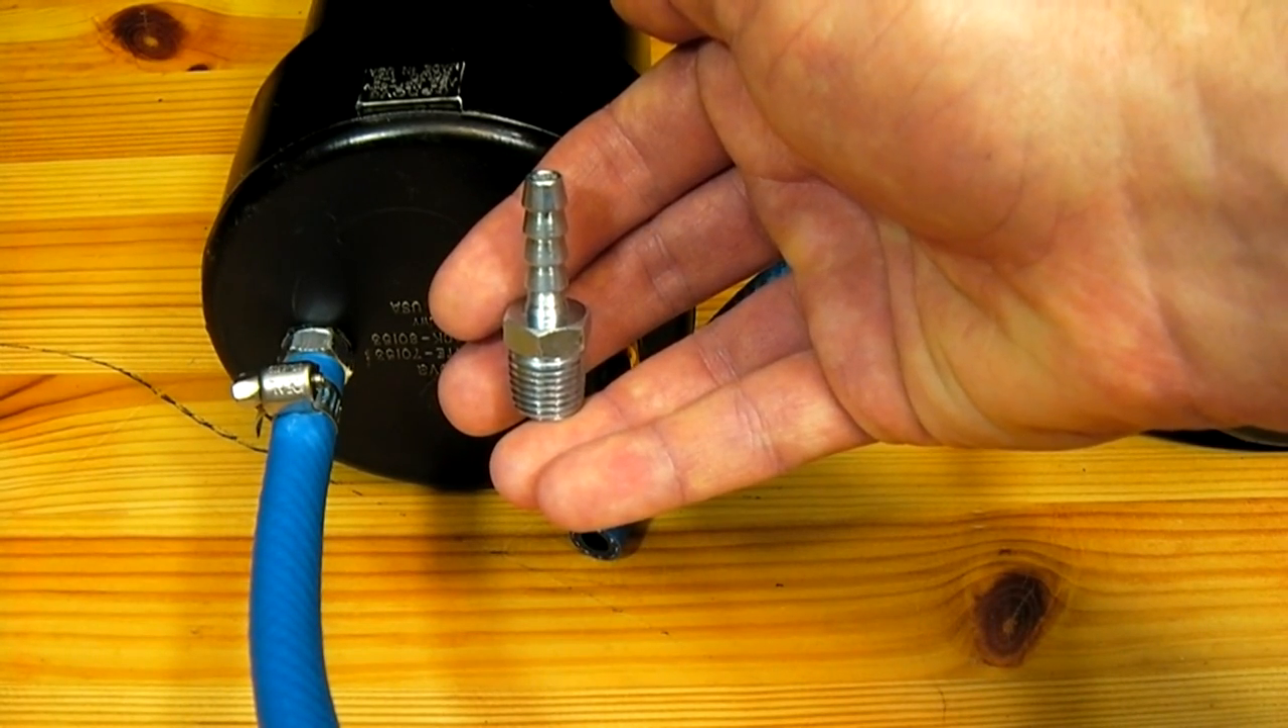Through one of the end caps, you can see I have attached a blue air hose.